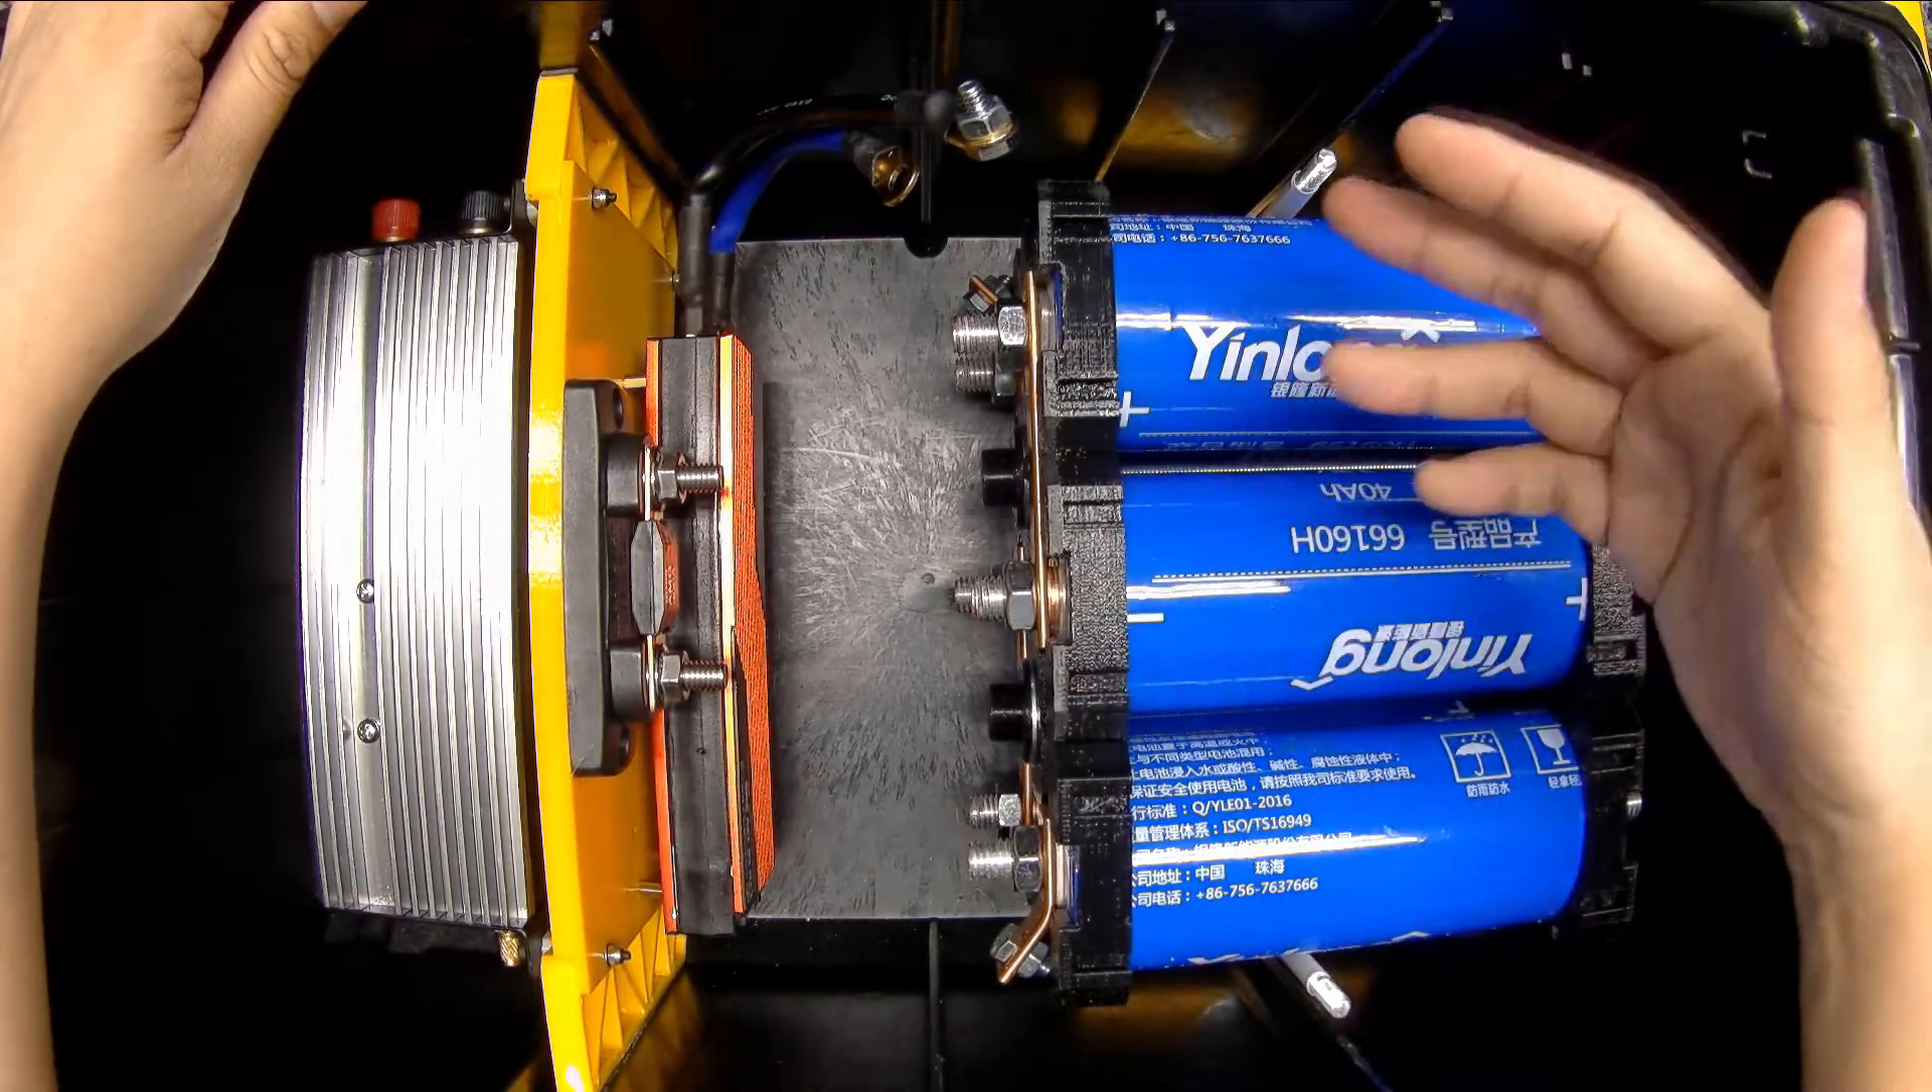So I have this box, and I've gone ahead and mounted in the battery.